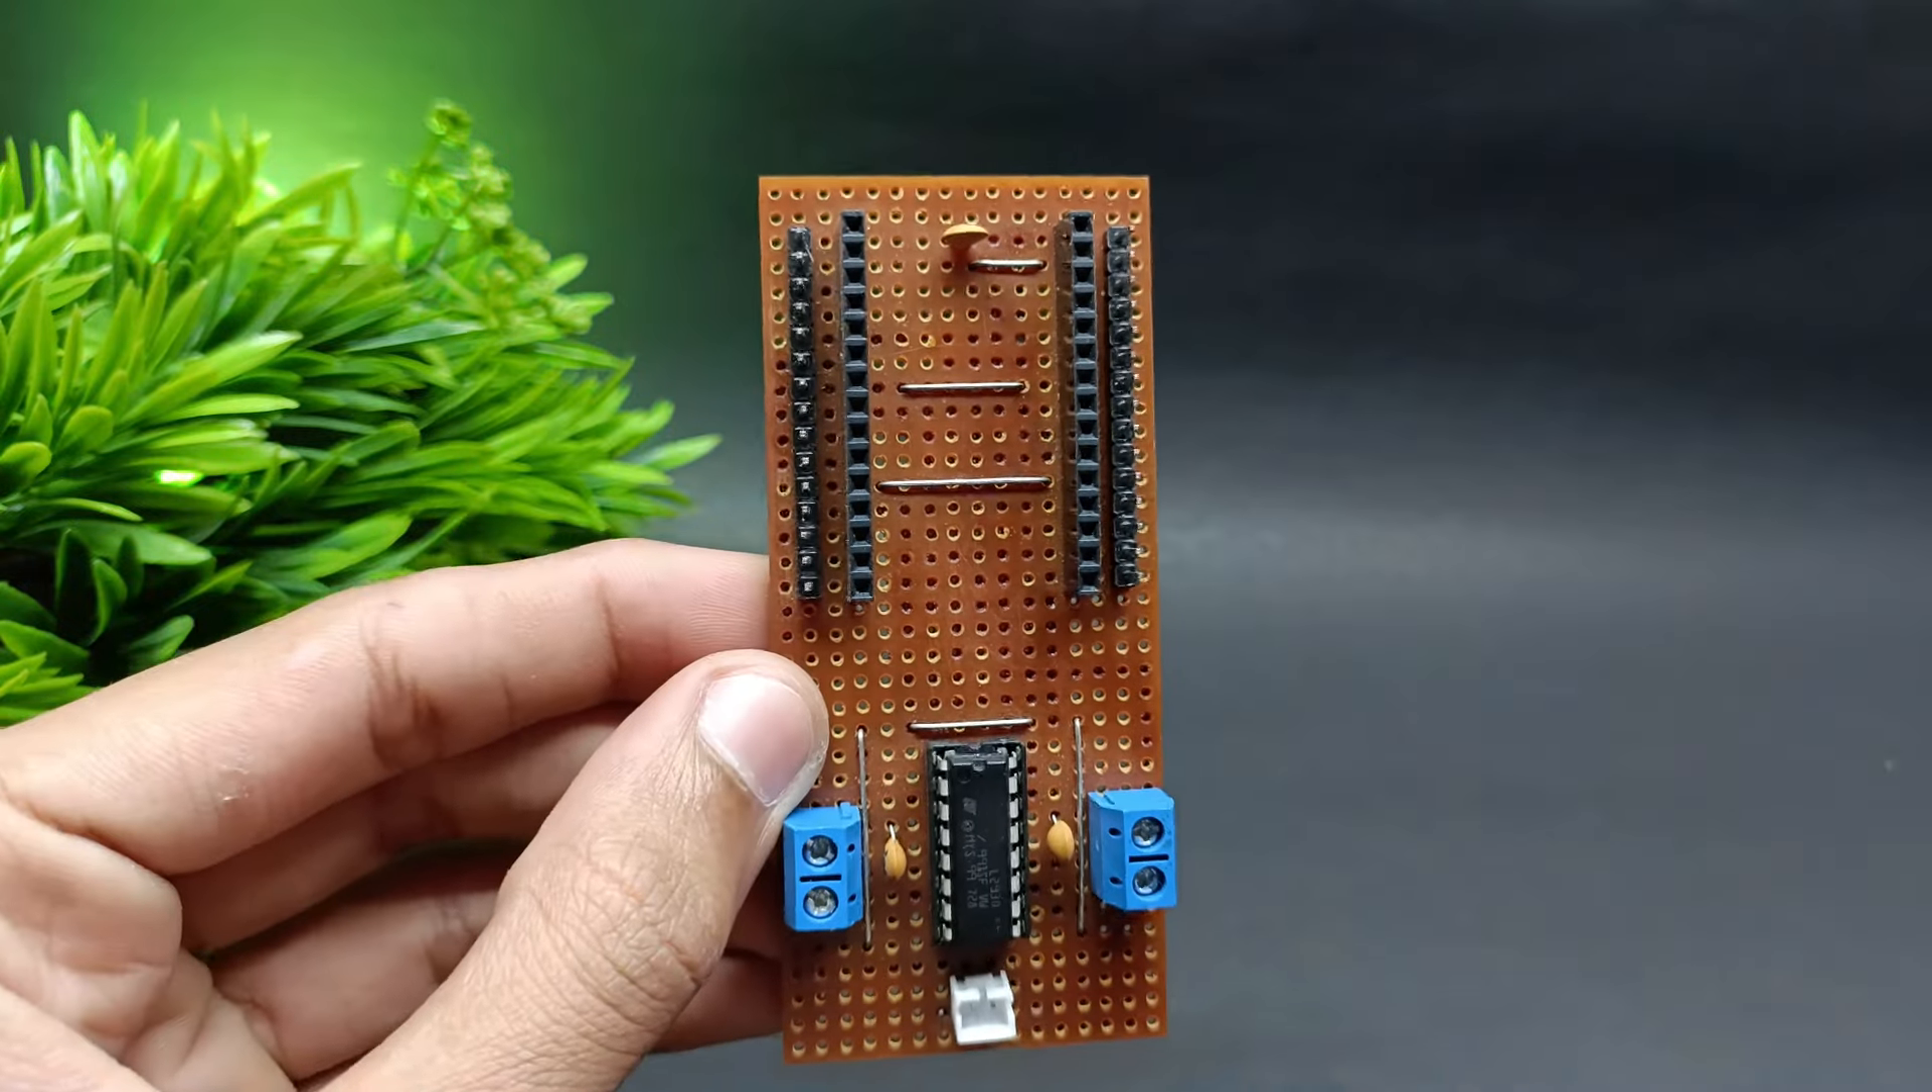यहाँ आप सबसे पहले देख सकते हैं कि मैंने कुछ header pins connect किया।